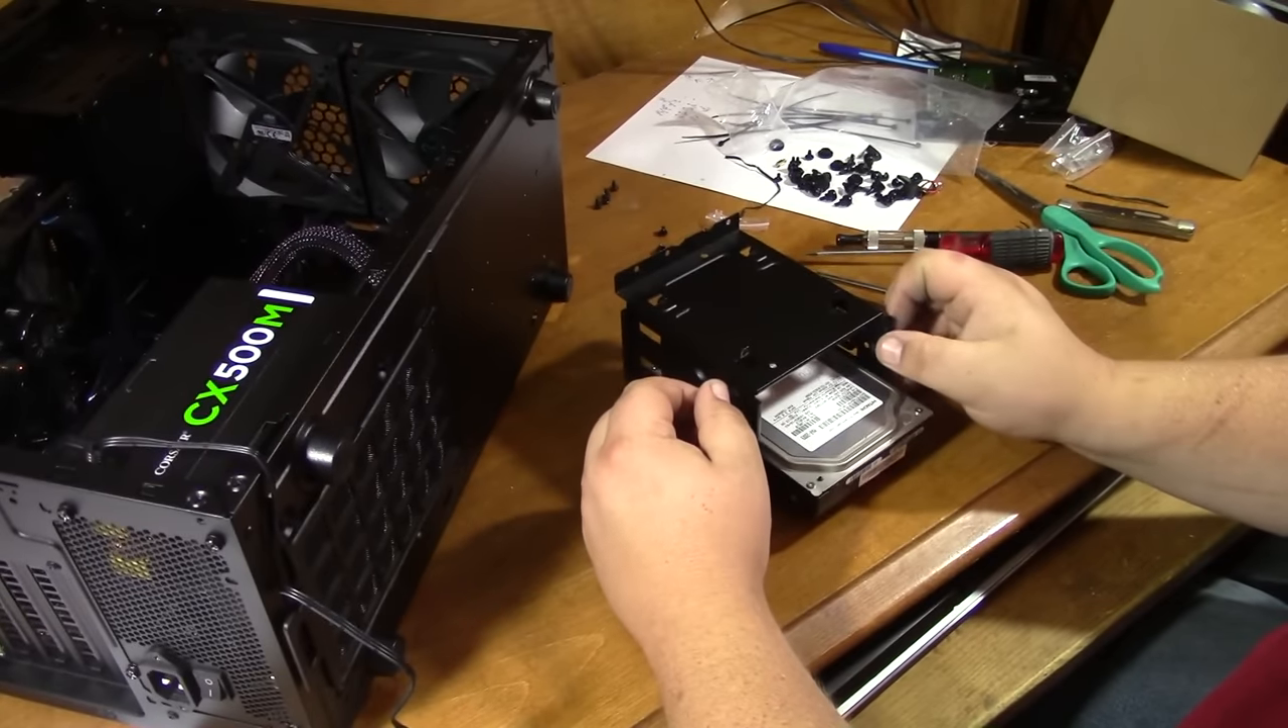Okay so I've removed this little hard drive cage the one that I said could slide over just a little bit.